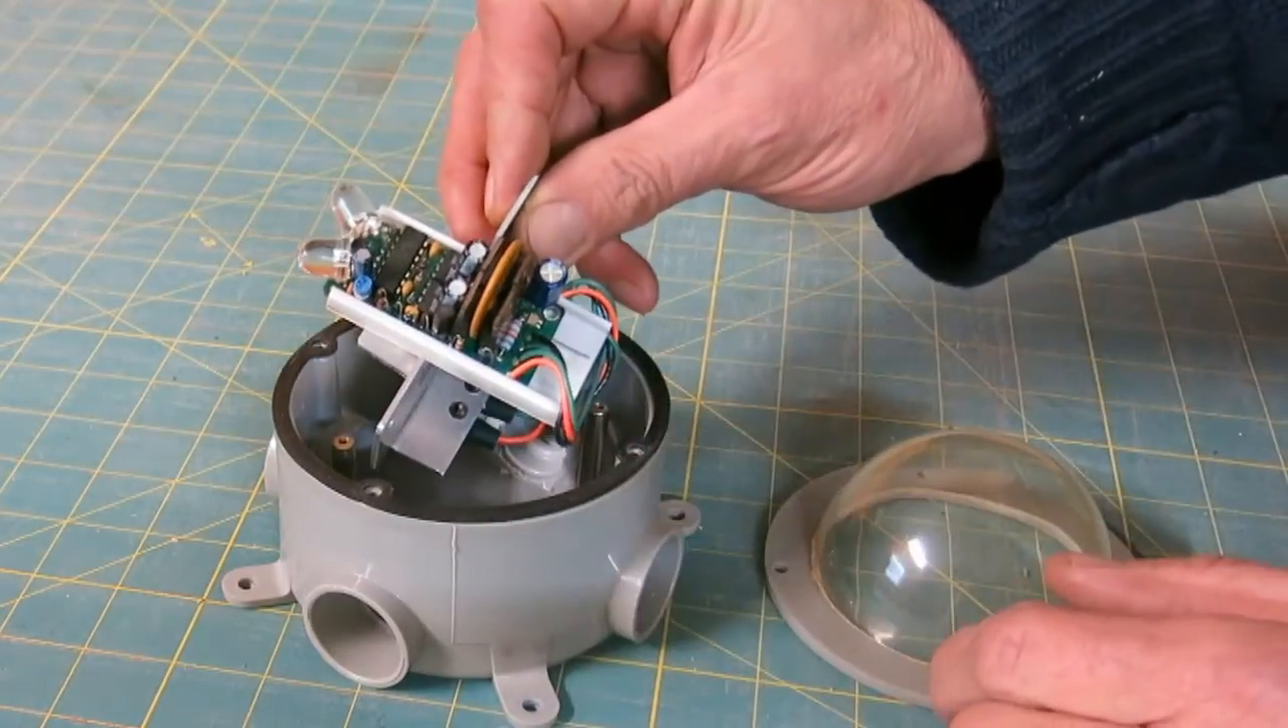You can see I've cut the standard cover with a fly cutter and managed to cement a nice little plexiglass dome in there.